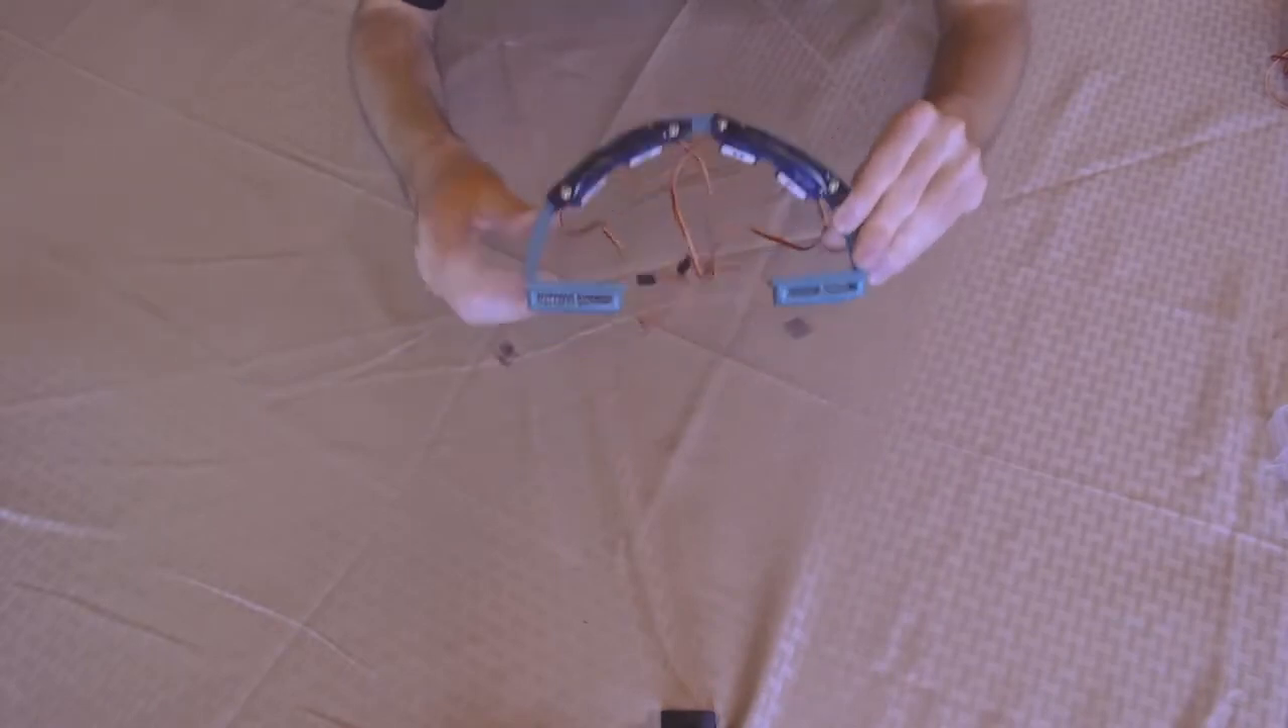So as you can see, I've attached the eyebrows now to the eyebrow holder, and we're going to set this aside.